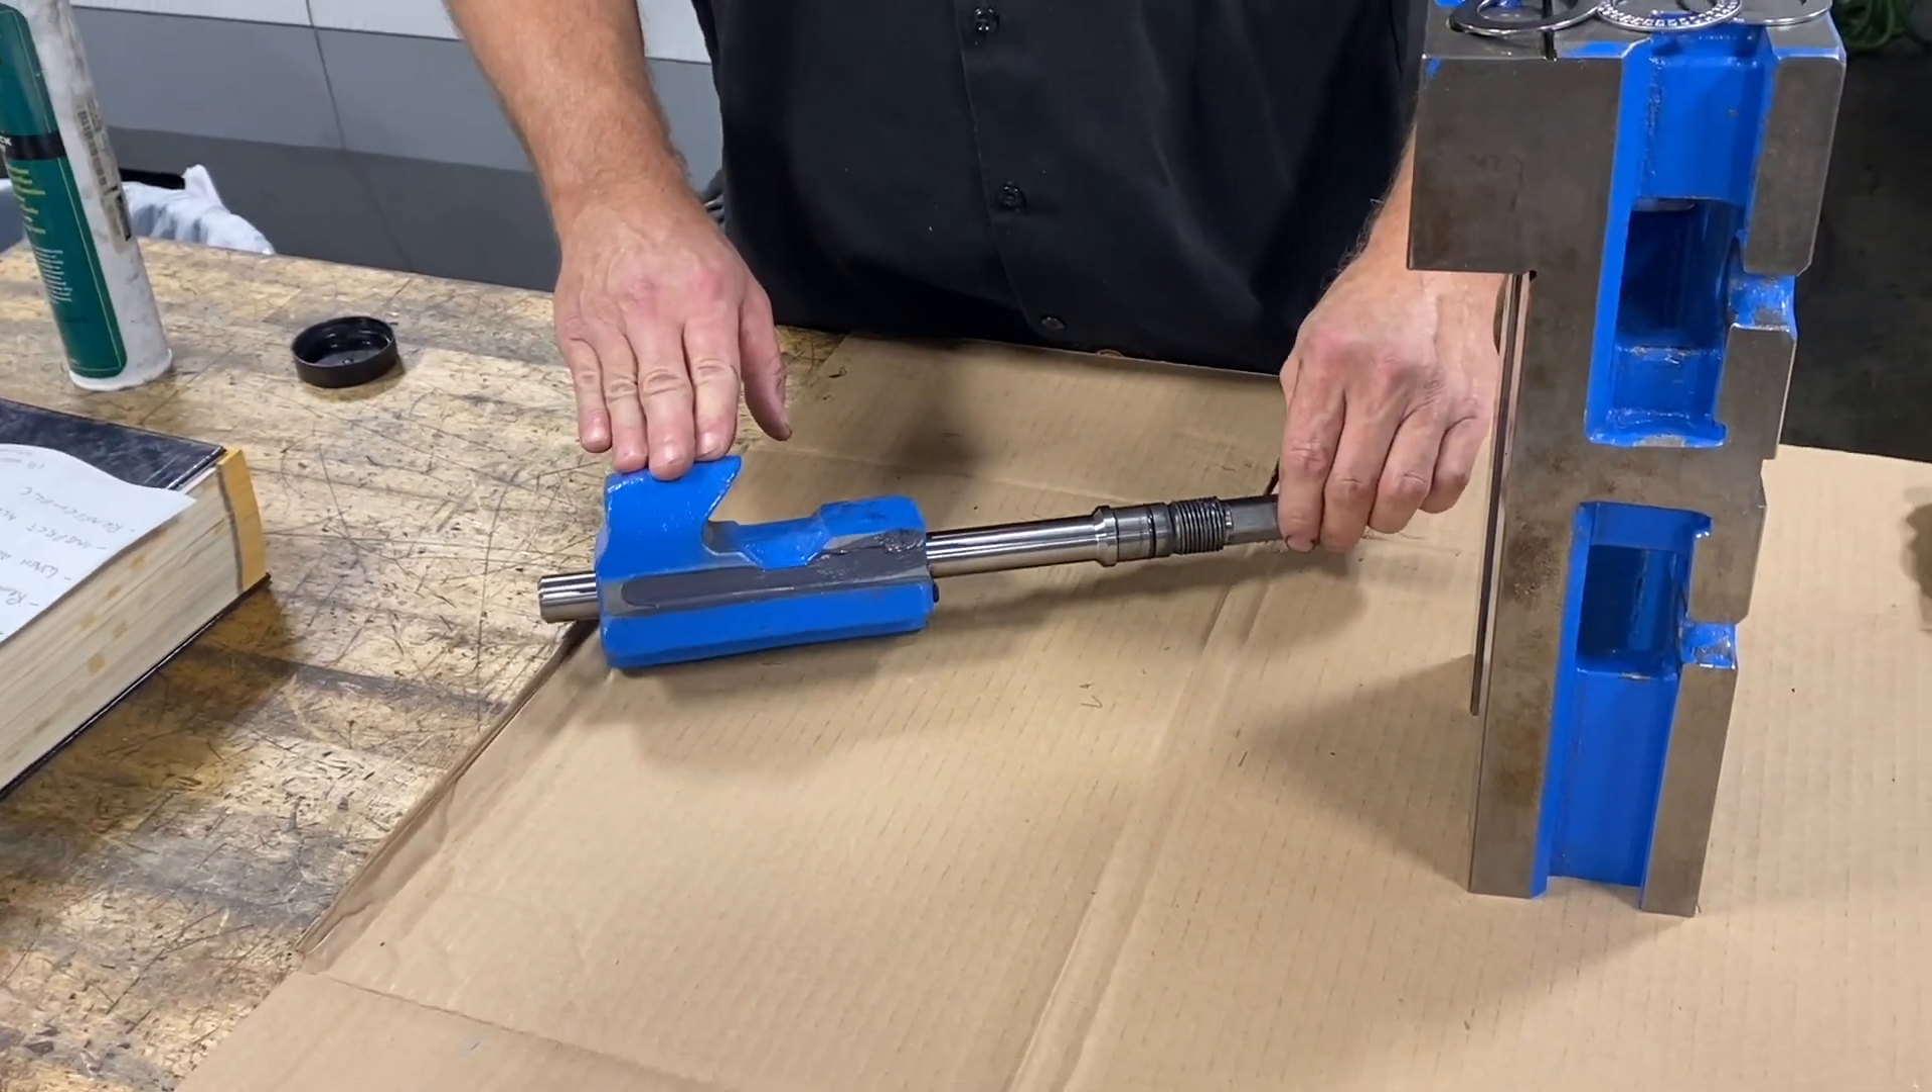So I went ahead and I assembled our lead screw into our movable portion here.